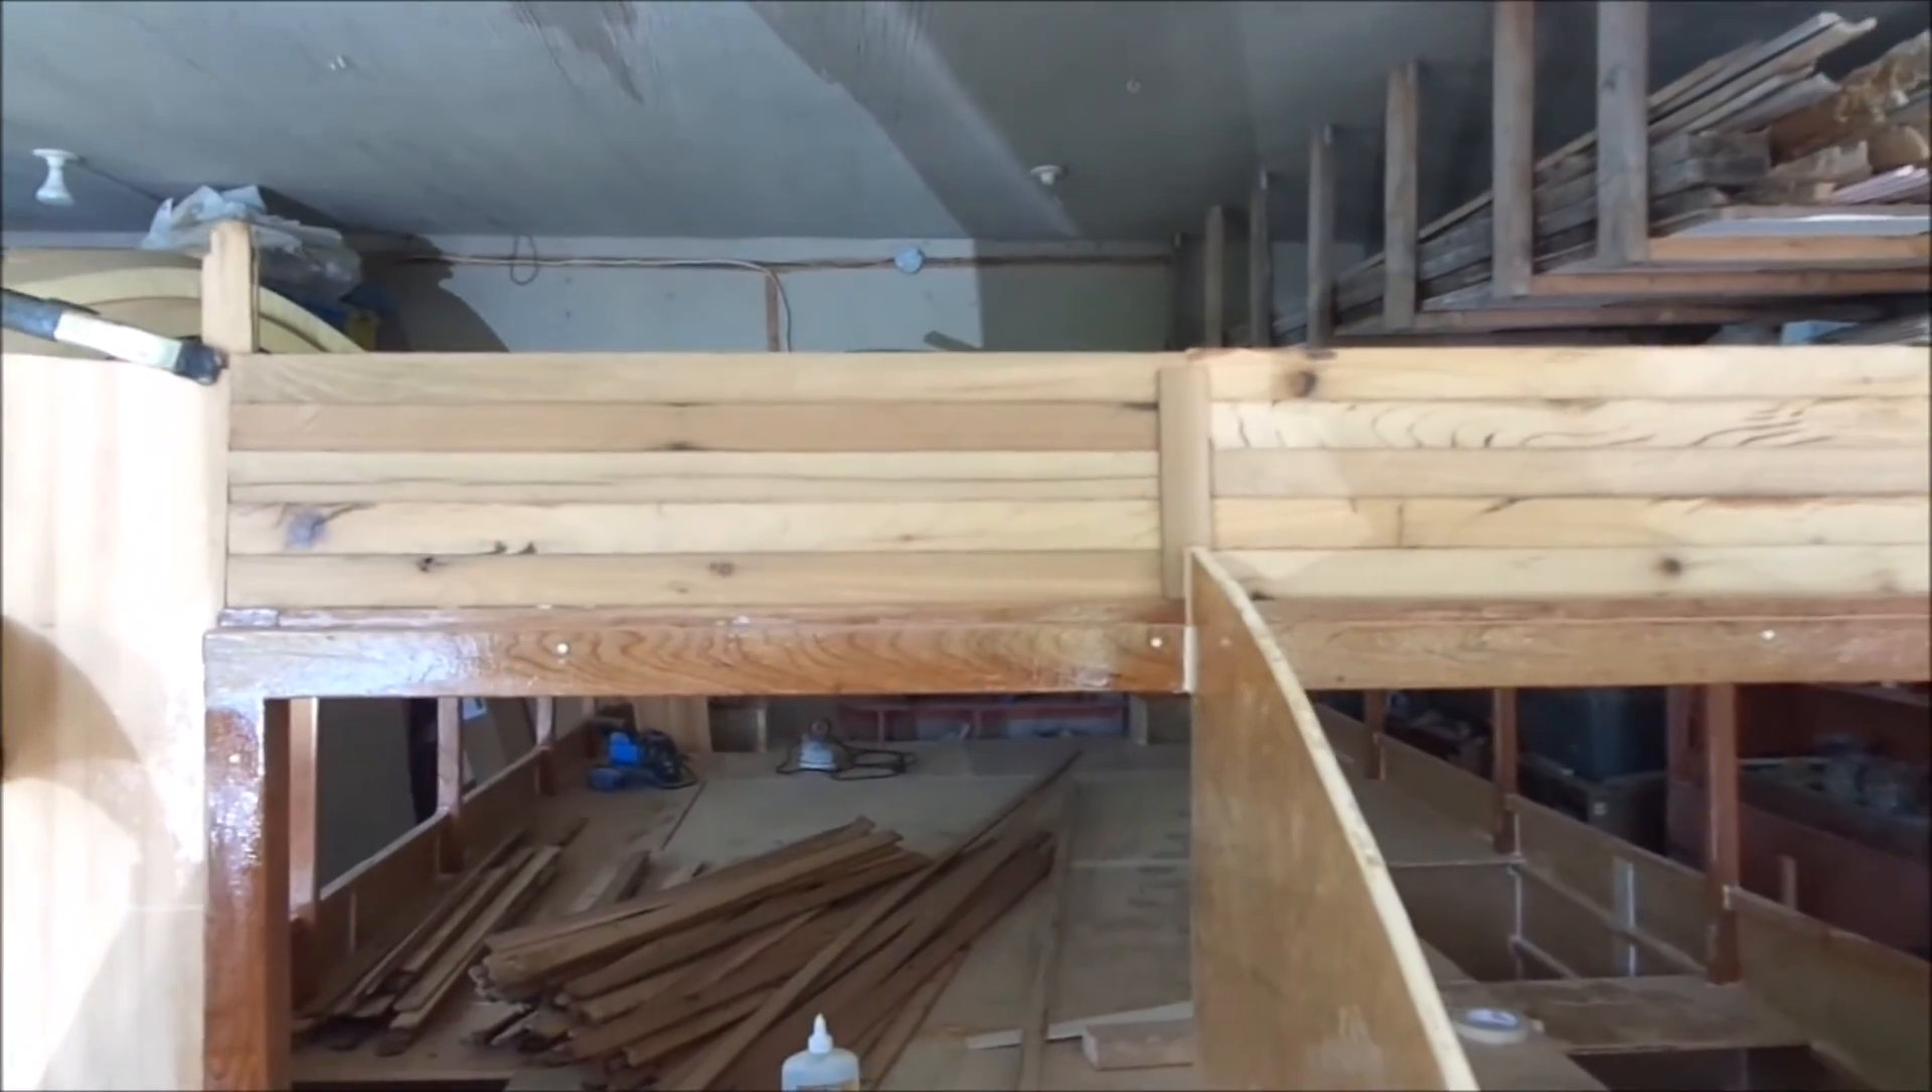And you can see I've got the one horizontal panel there. The strips are glued together.